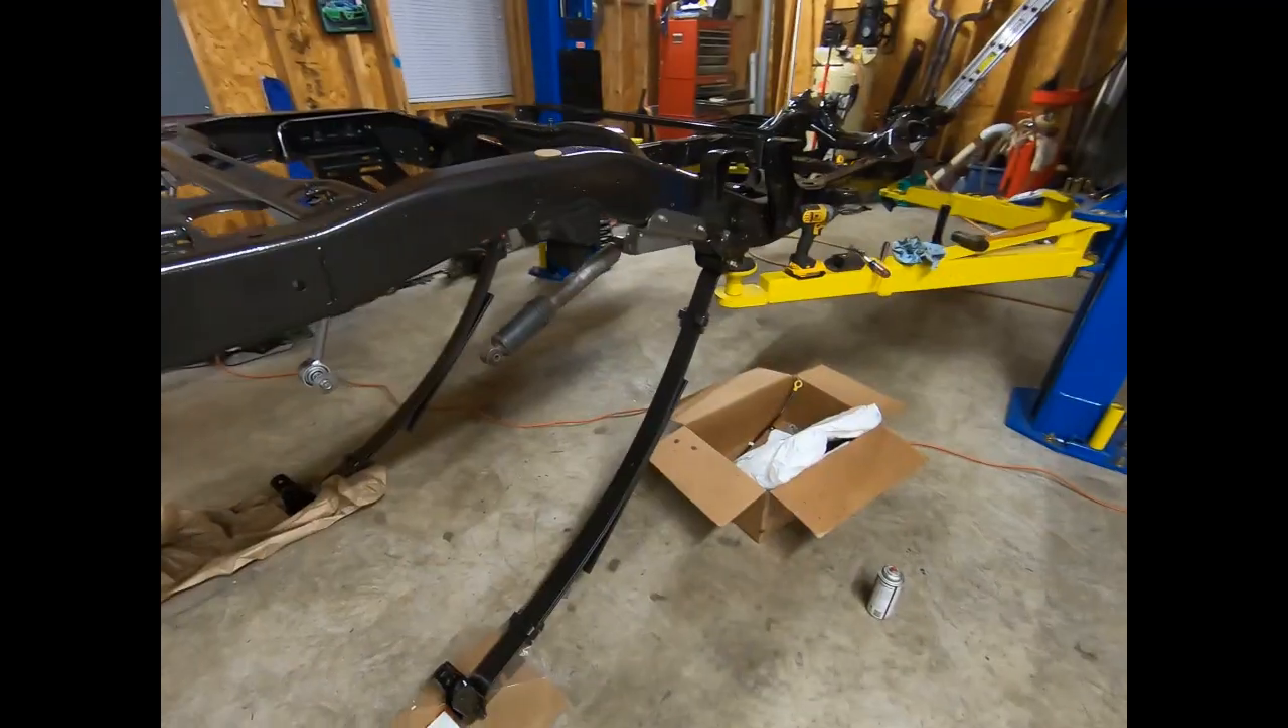We've got our springs hanging. They're painted, hanging on the frame.